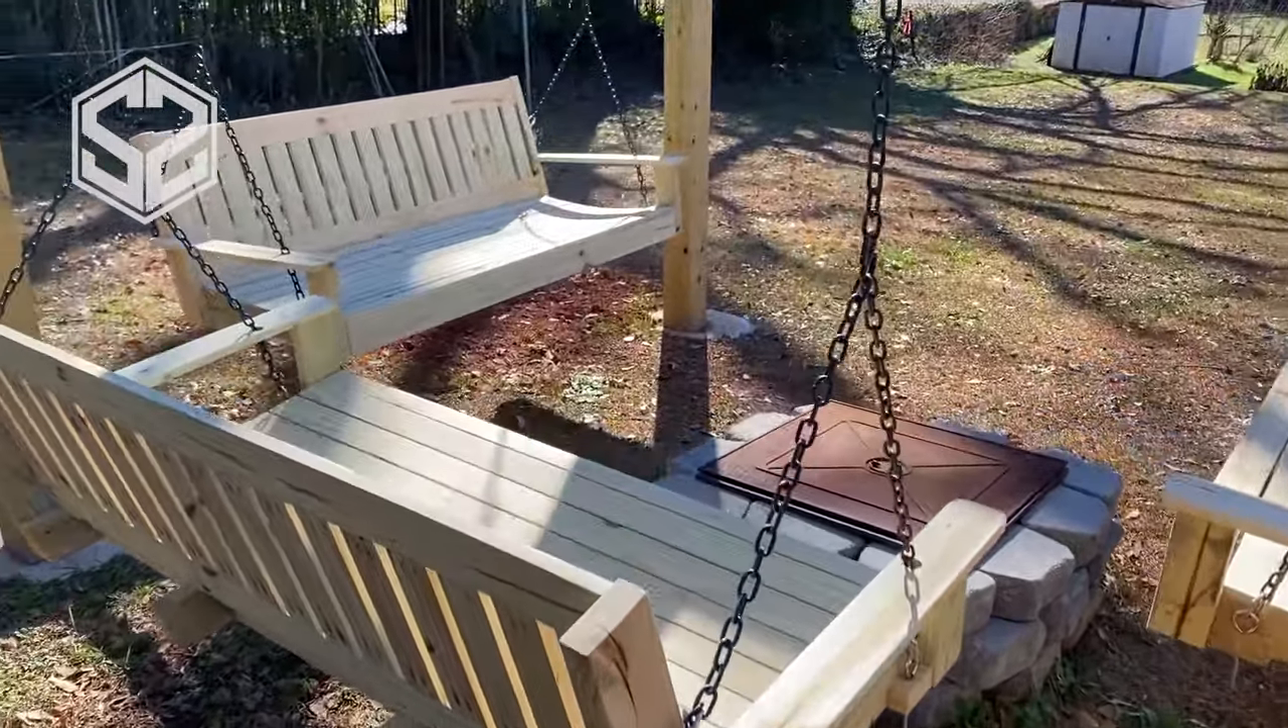Now, some of you might have noticed that the fire pit's a little off centered in the structure and a little close to some of the bench swings.